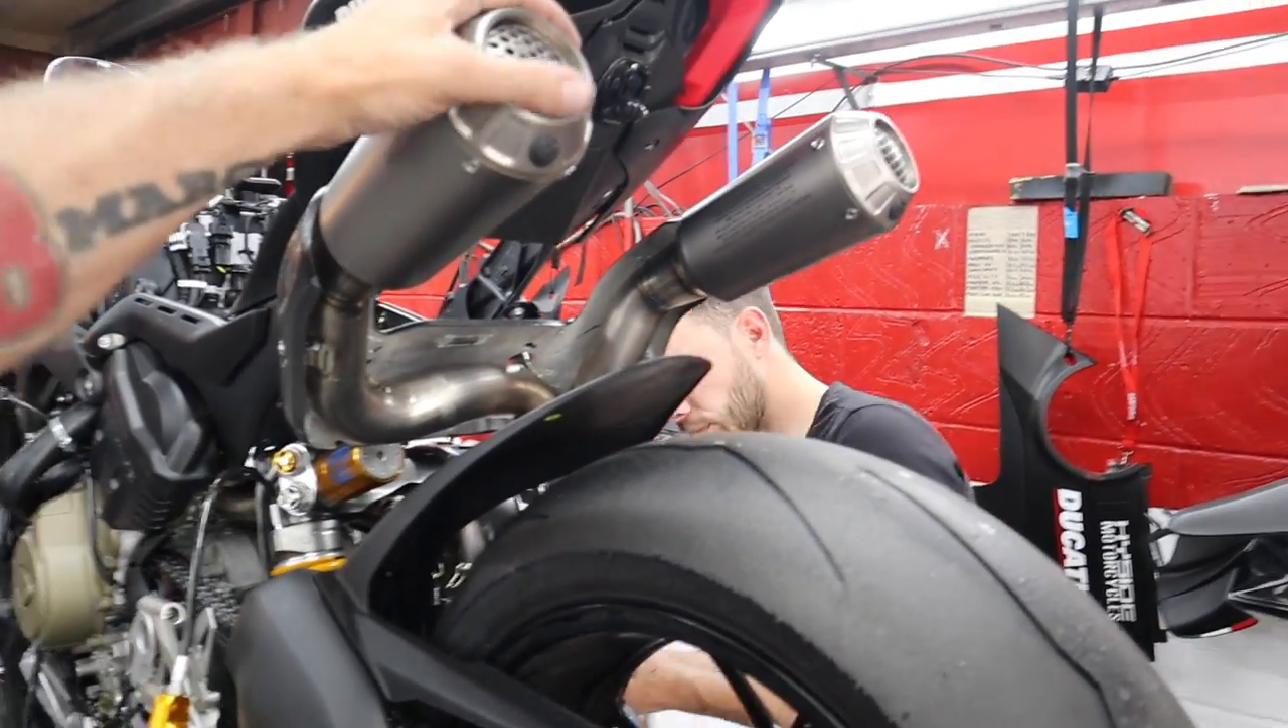Yeah so that's the exhaust on.